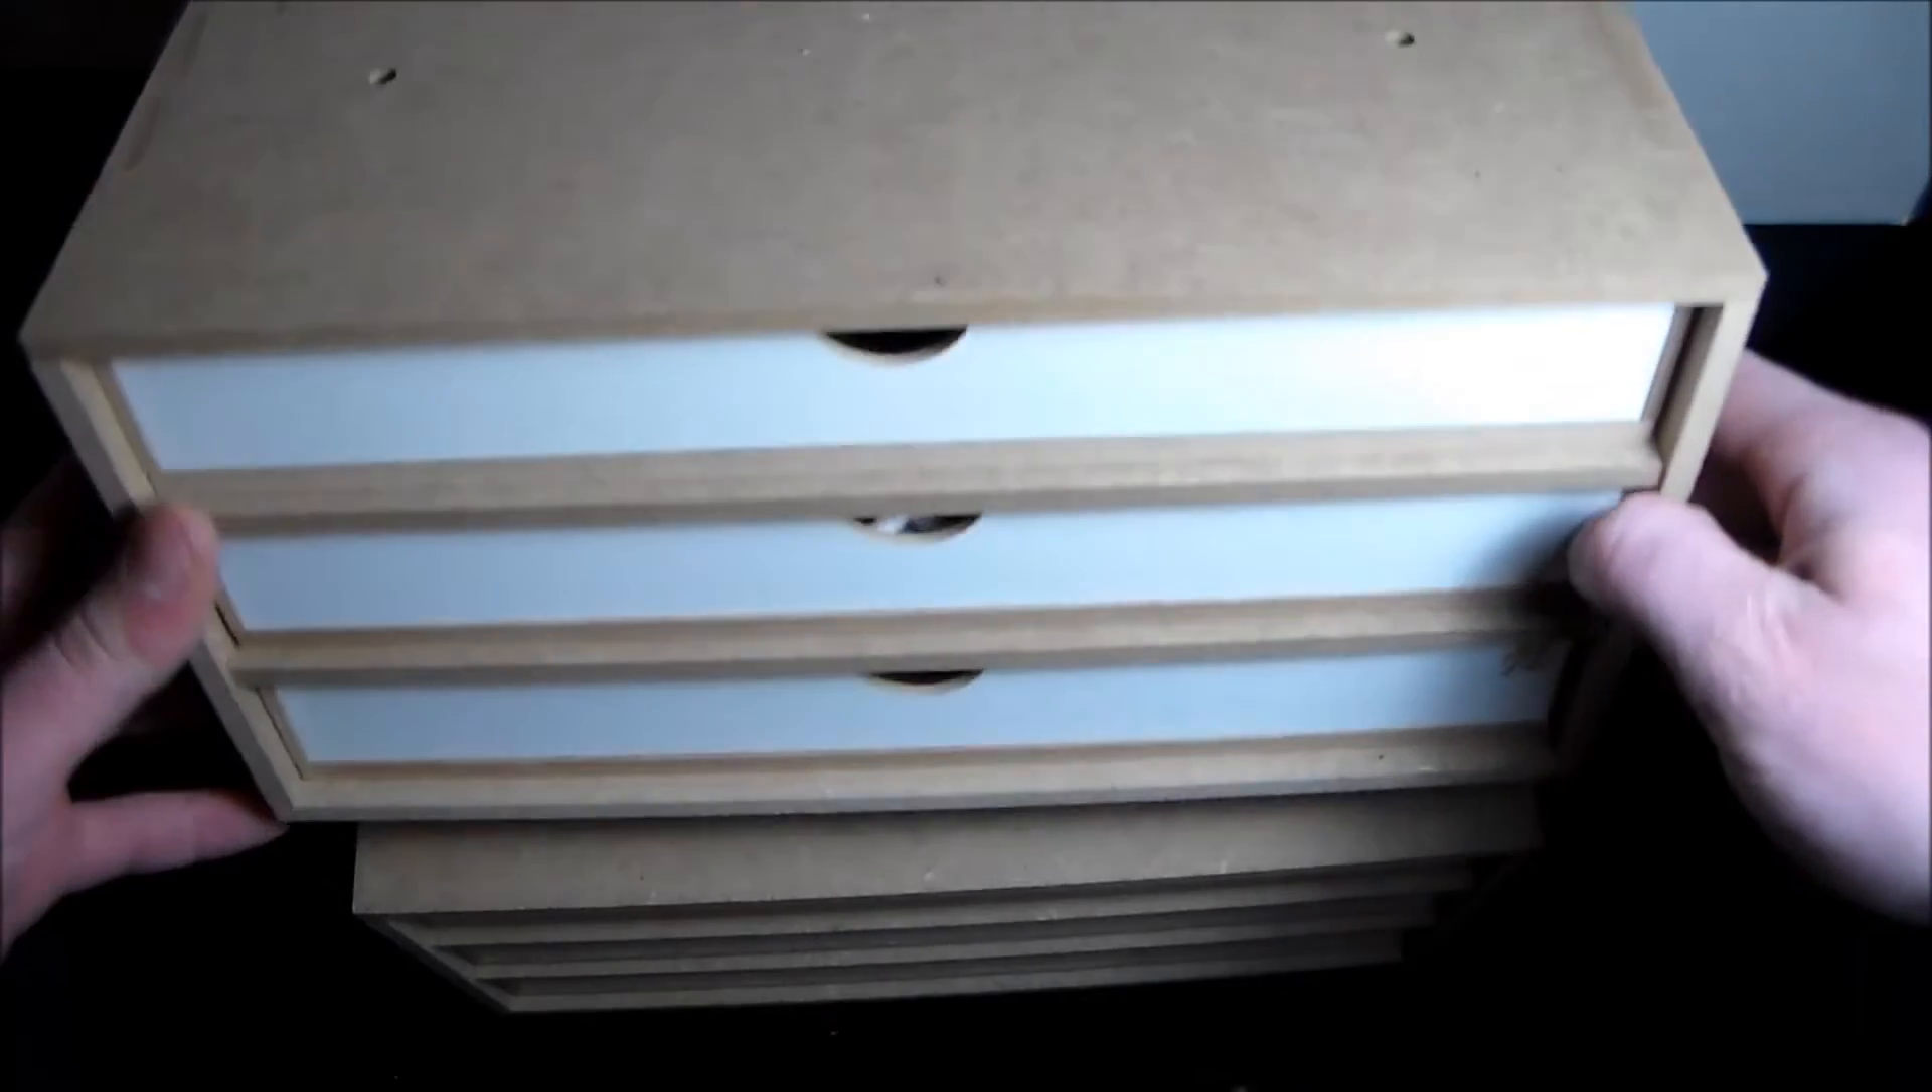Donc voilà, mes deux modules sont maintenant montés.